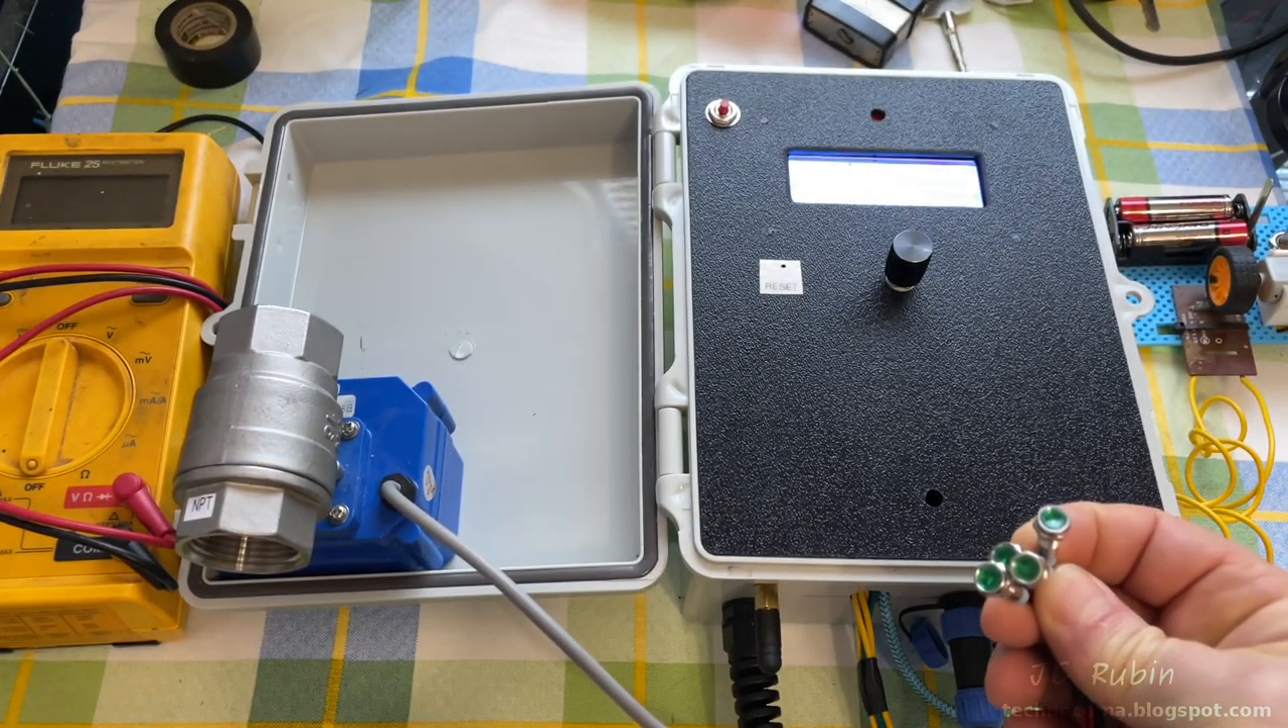Also we've got our lights and mounting holes that still need to be going into the box.